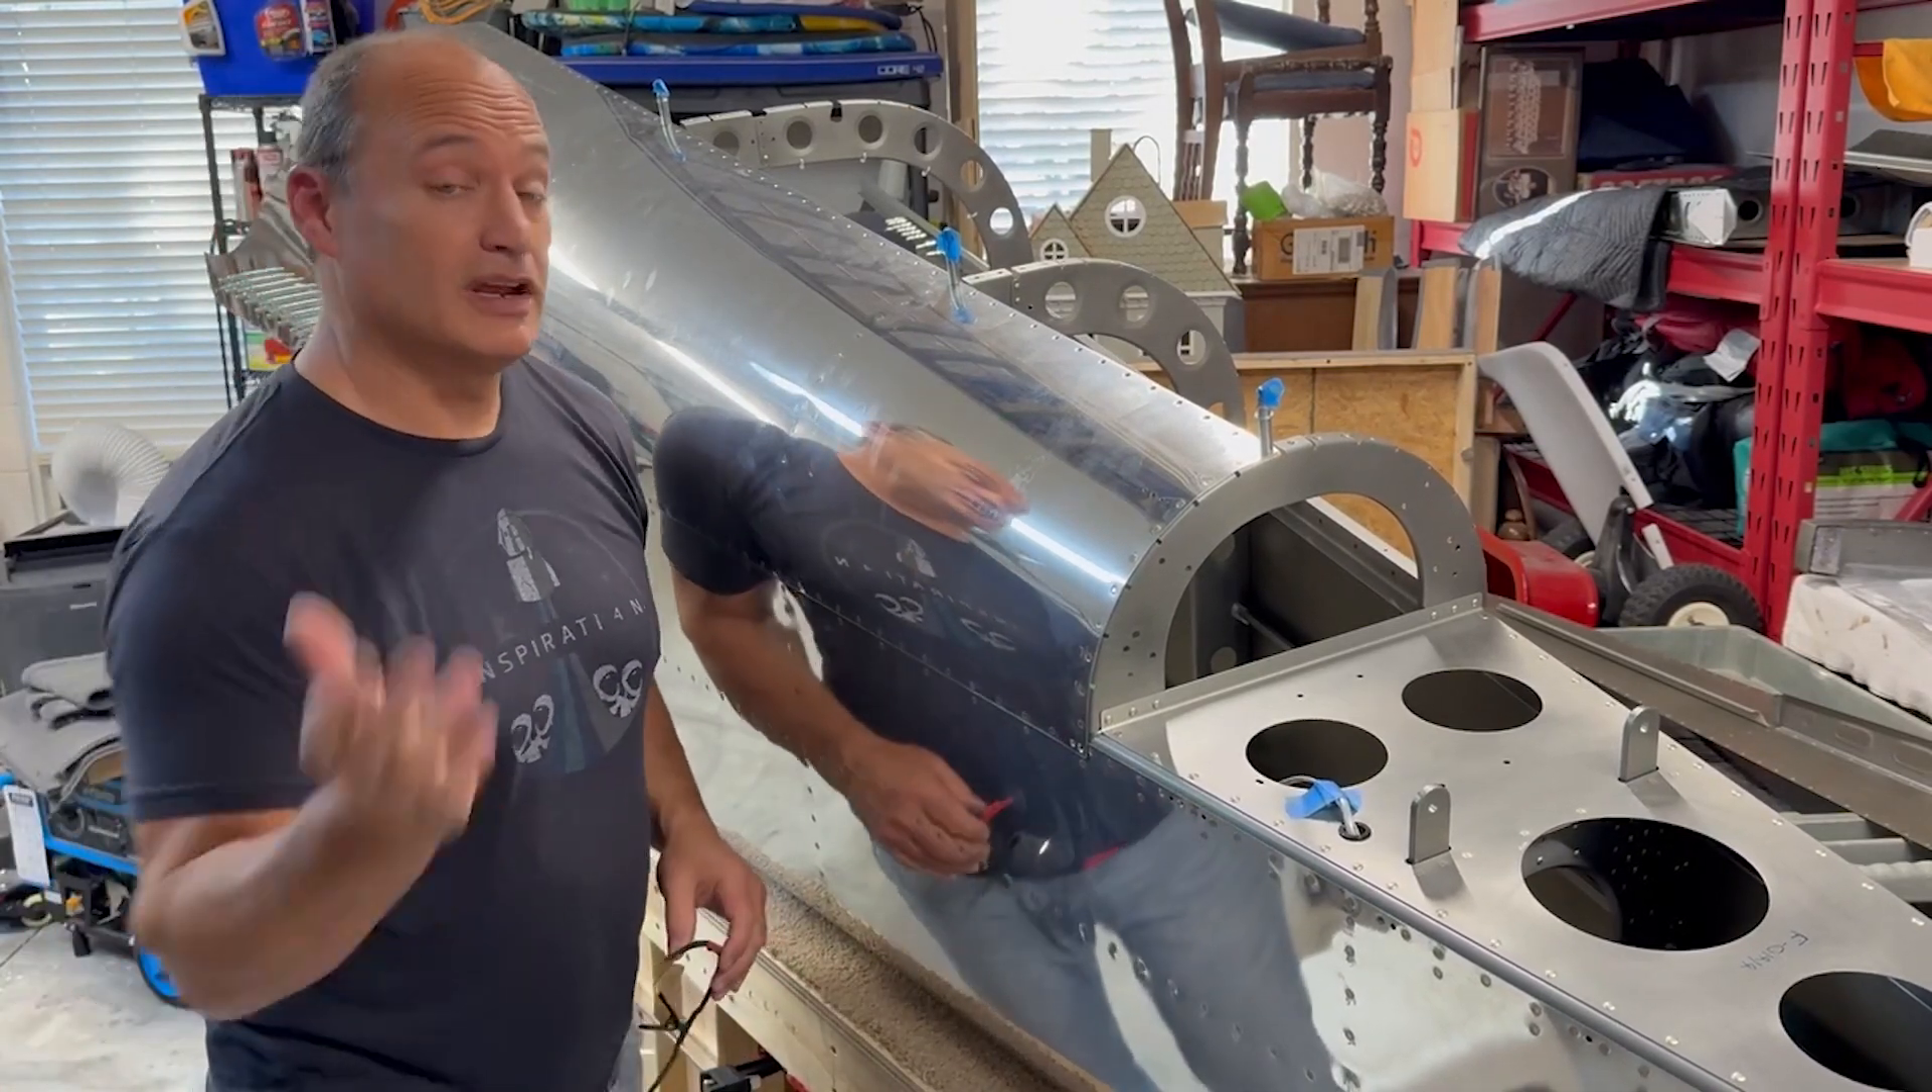Alright, well that's got the top side skin on for one side.